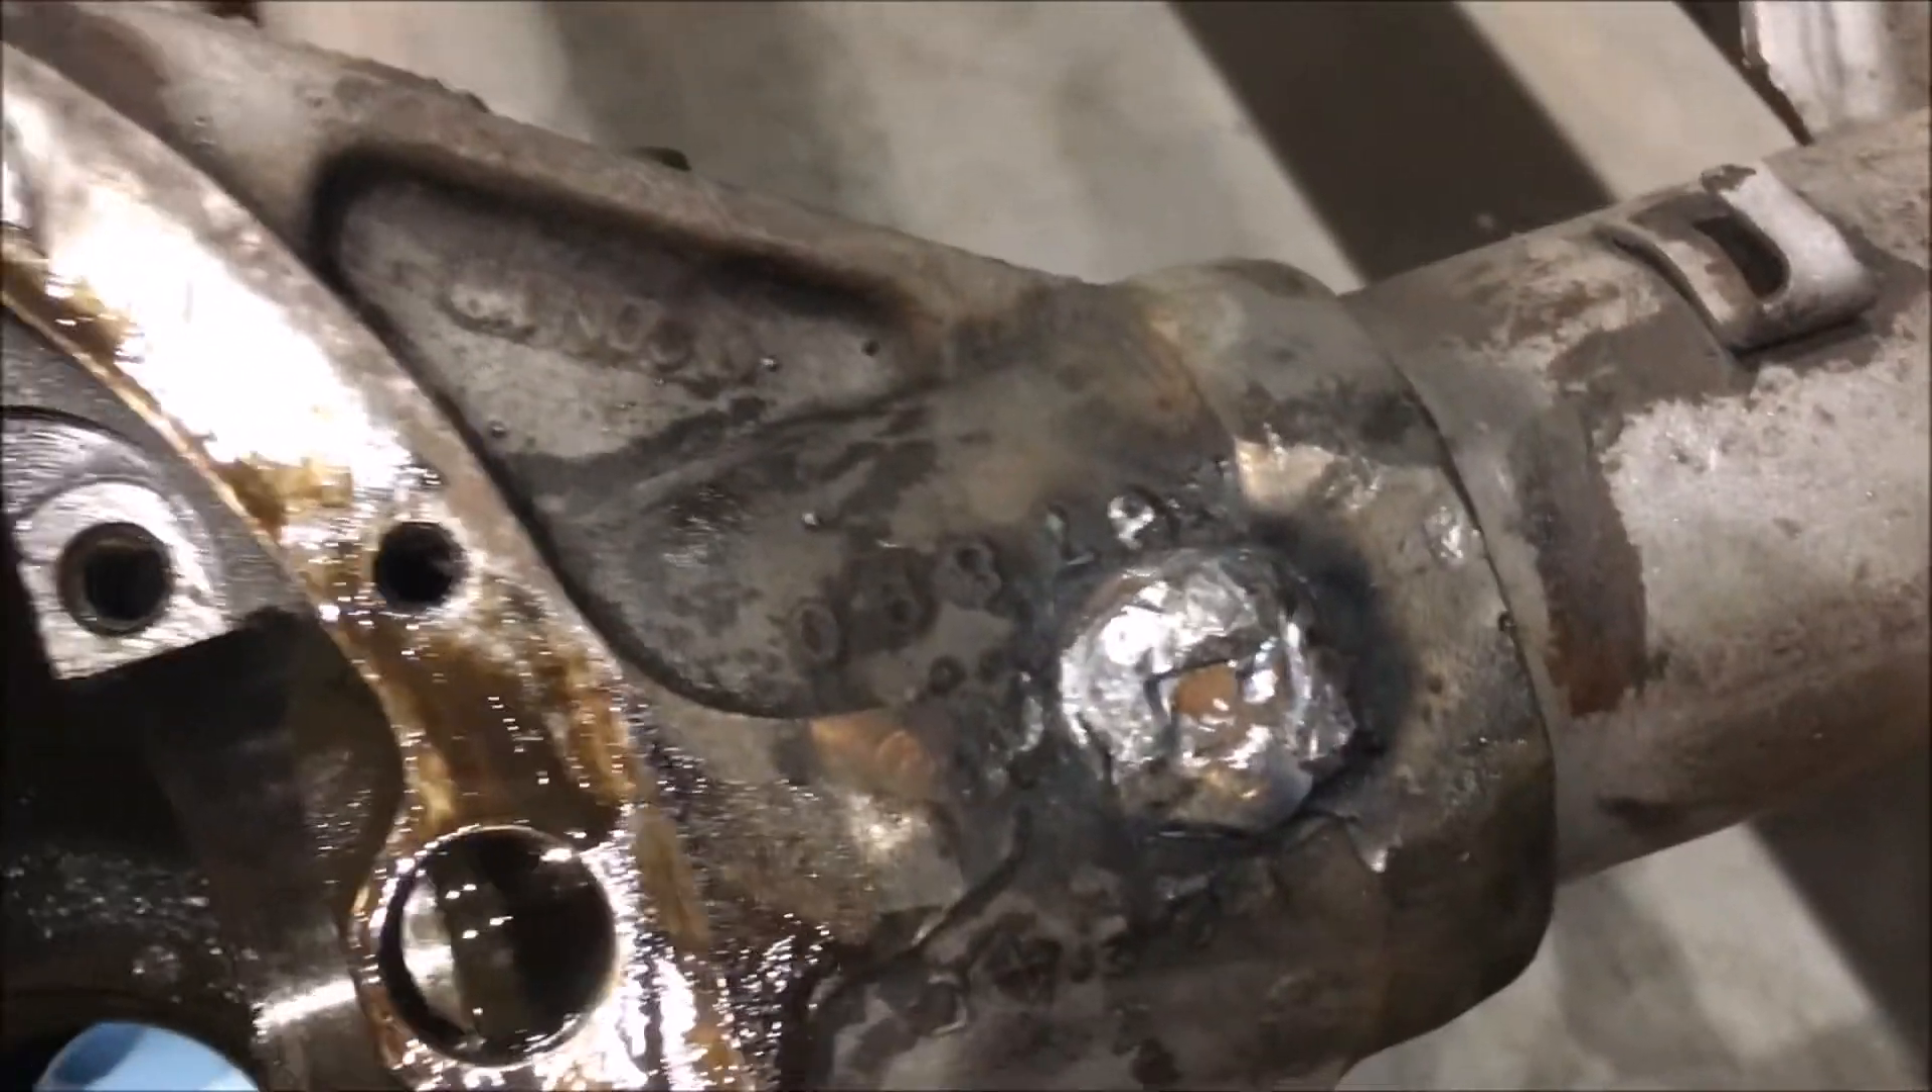All right so here we are I got my plug welds re-welded.